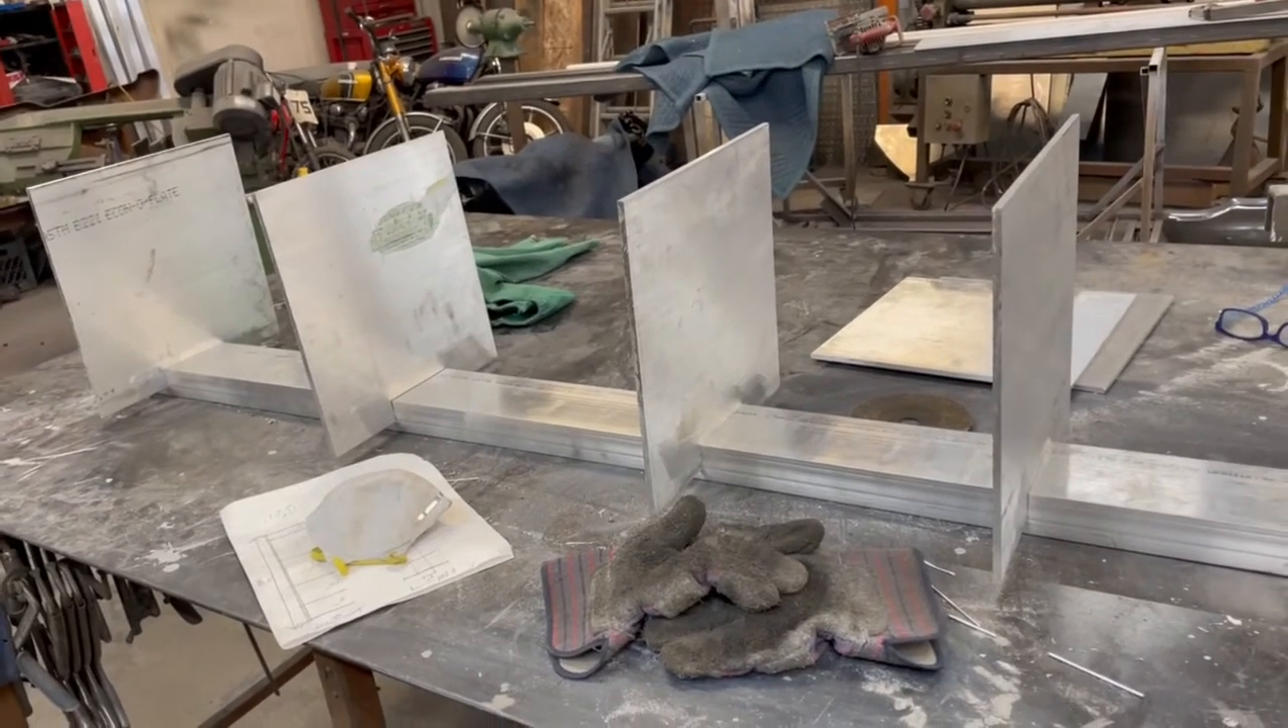All right all the uh pieces are cut uh notched they fit together.